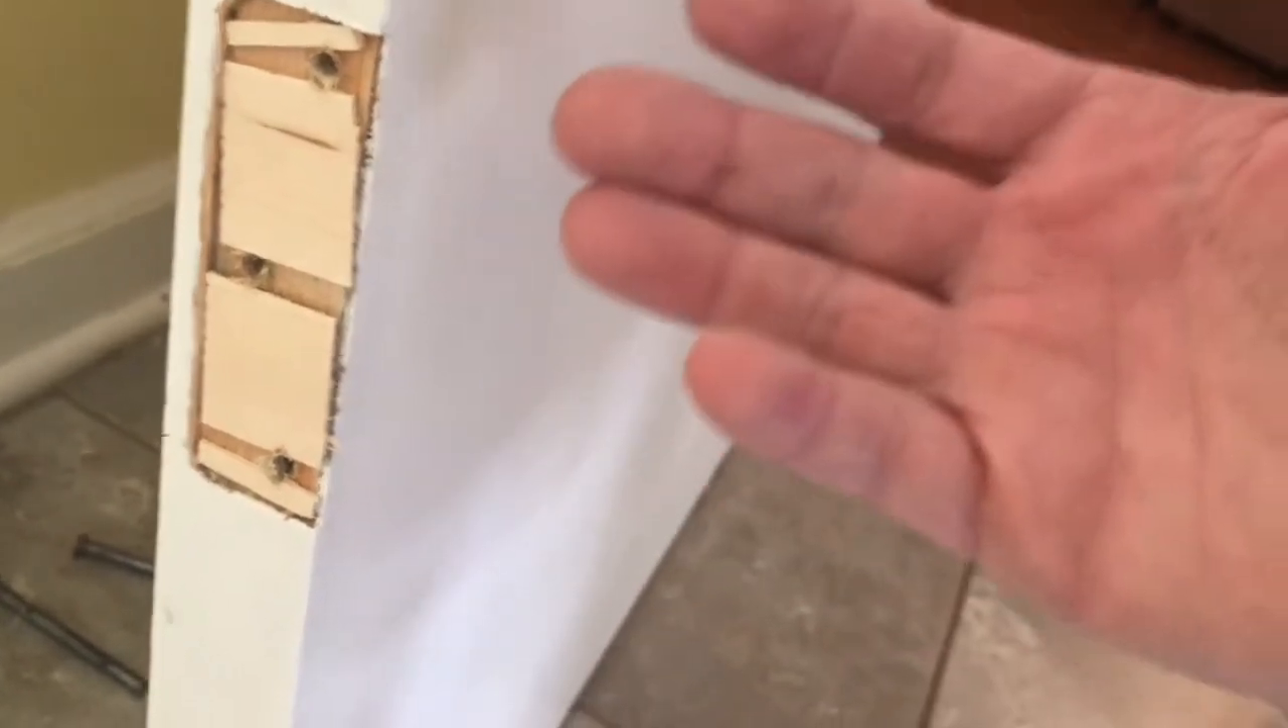Here are my shims in place. I just kind of cut them to fit.